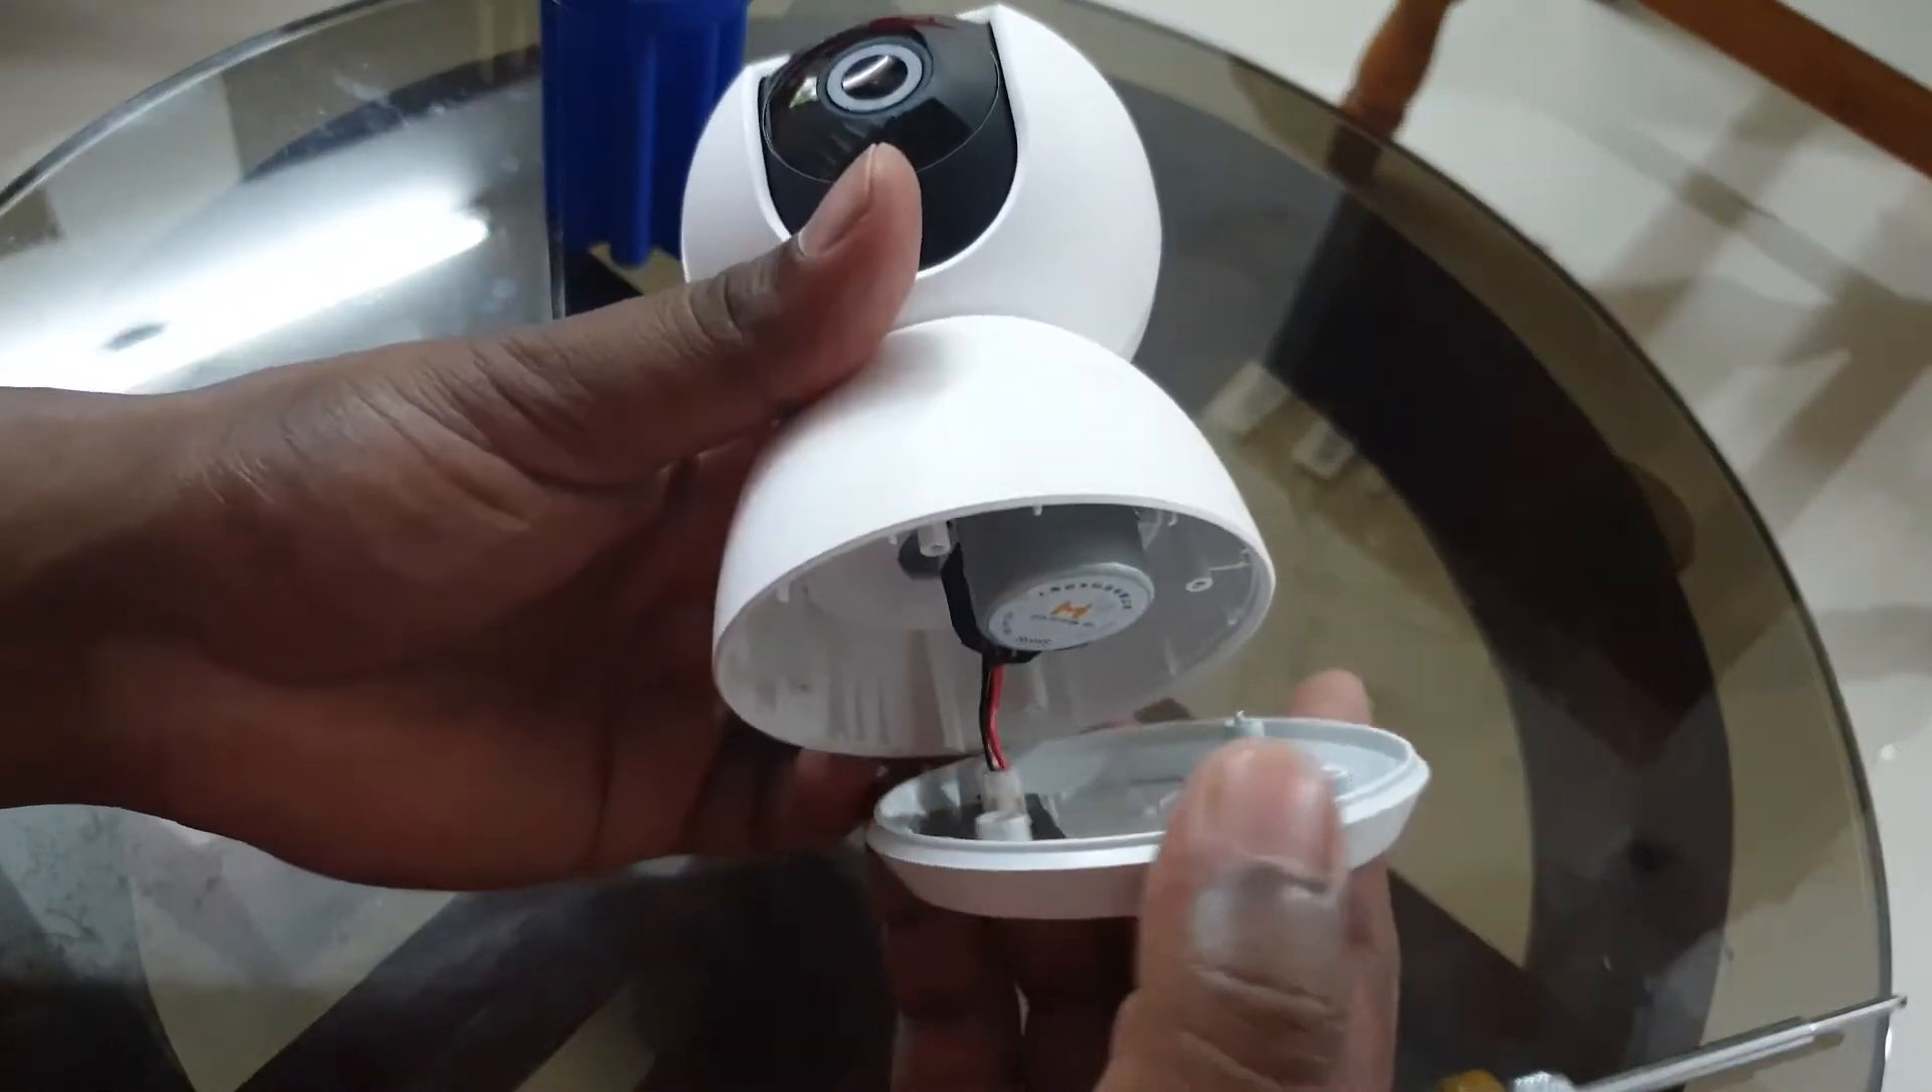So, I have removed the base plate of the security camera and you can see the connectors coming here.